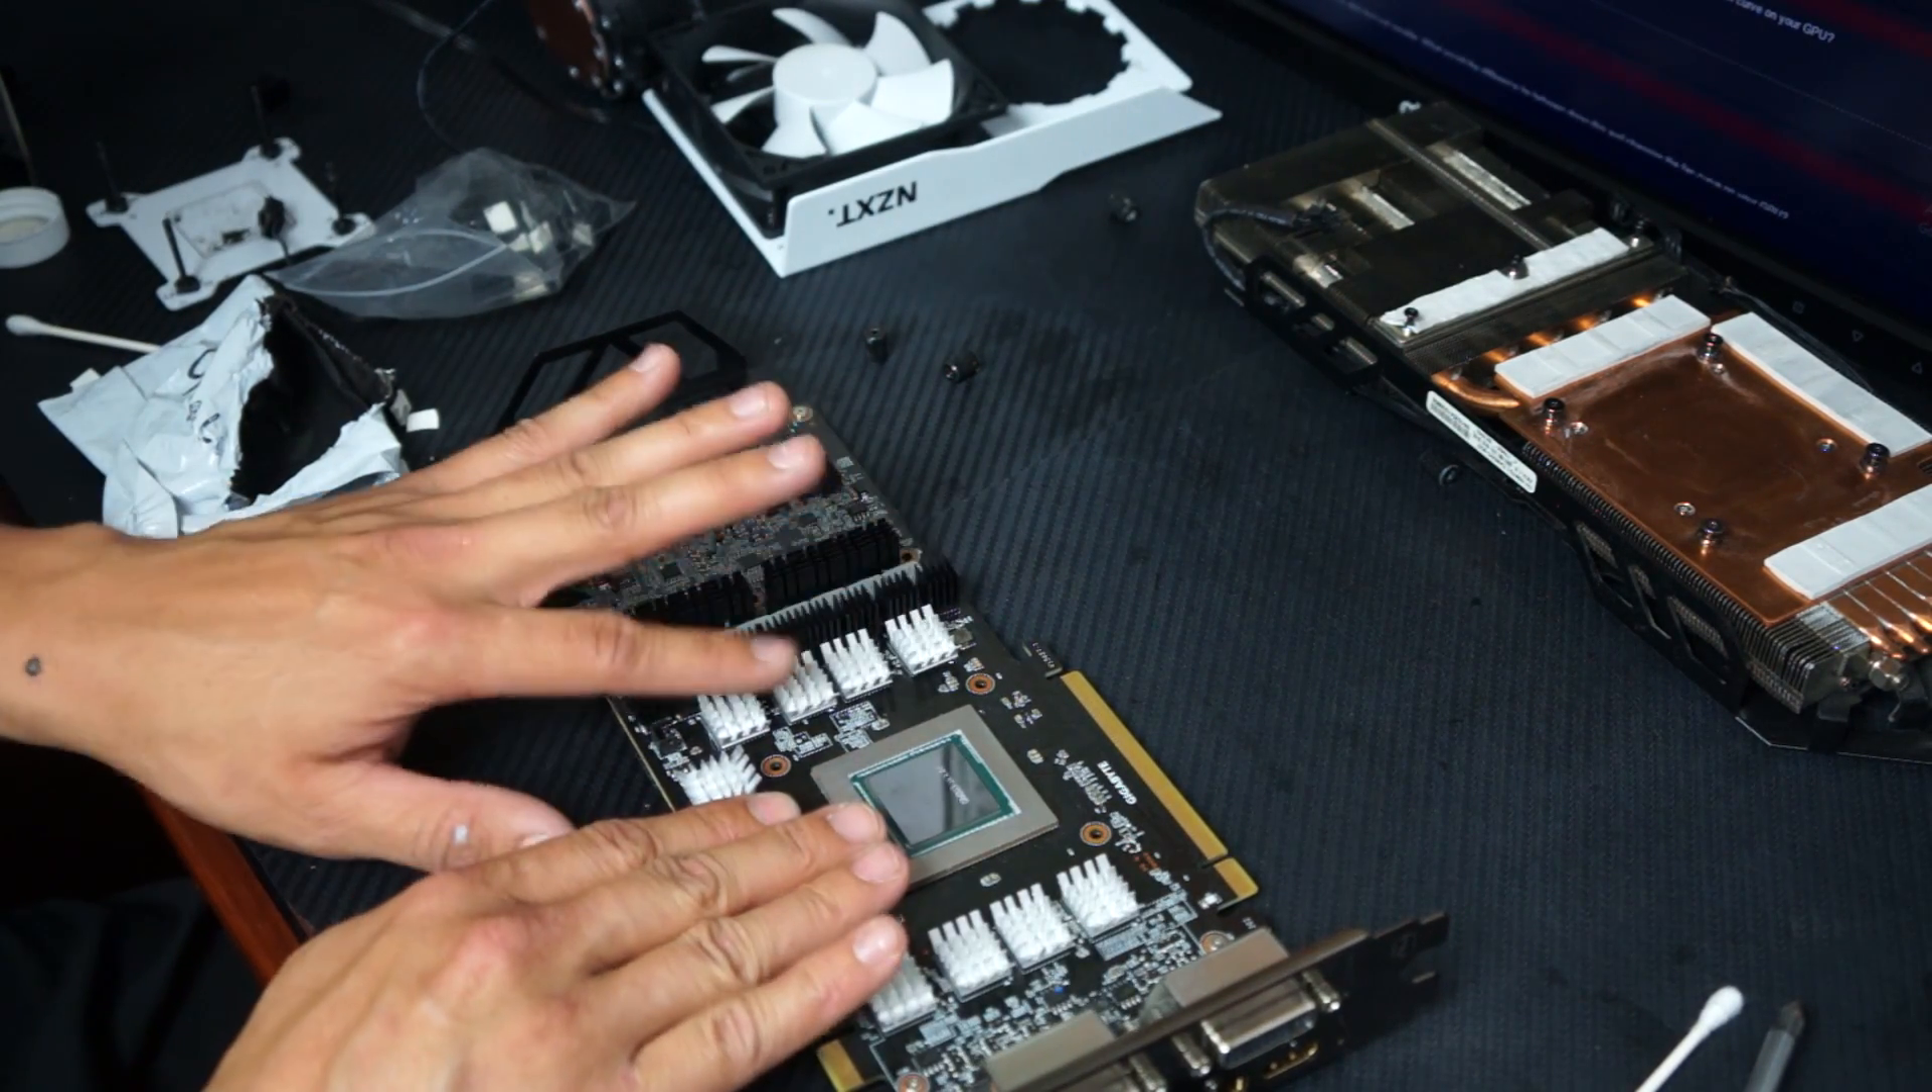There we go there's our heat sinks on there.